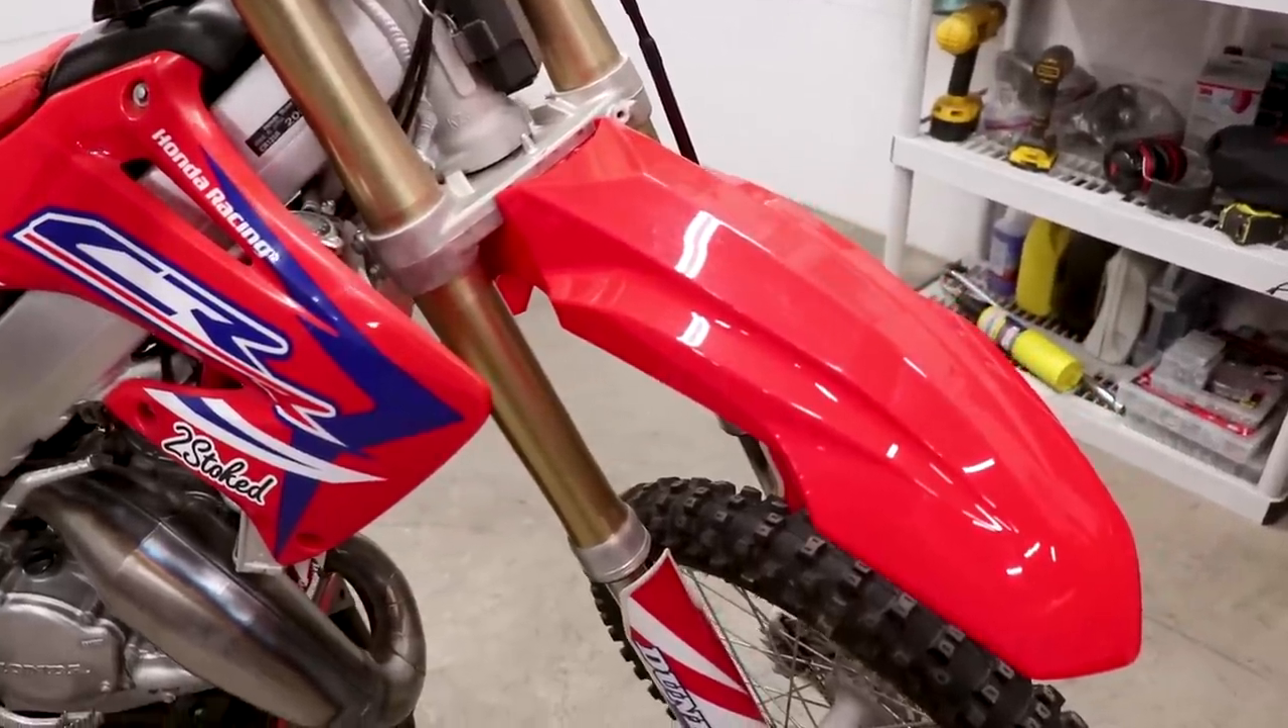That front fender is looking mighty fine on there mounted up really nicely.